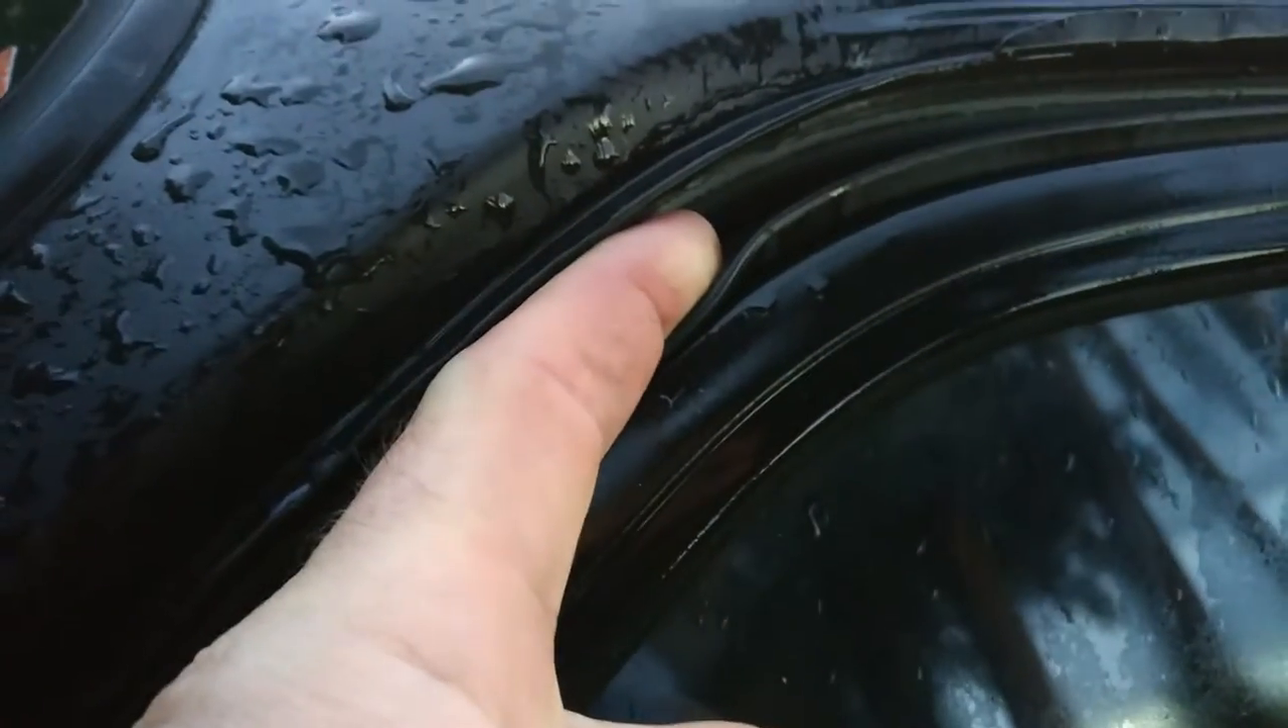But the forebearer of bad news is right up here, where you can see a gap between the A-pillar and the door itself. That gap is big enough to stick my finger through.